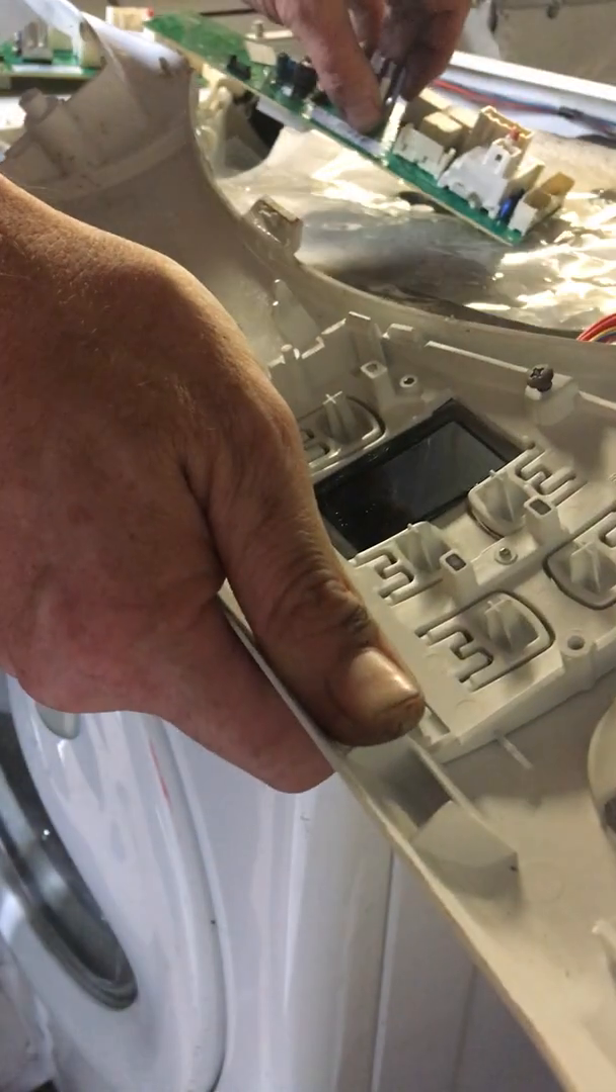Okay so that's the the board removed from the plastic fascia.